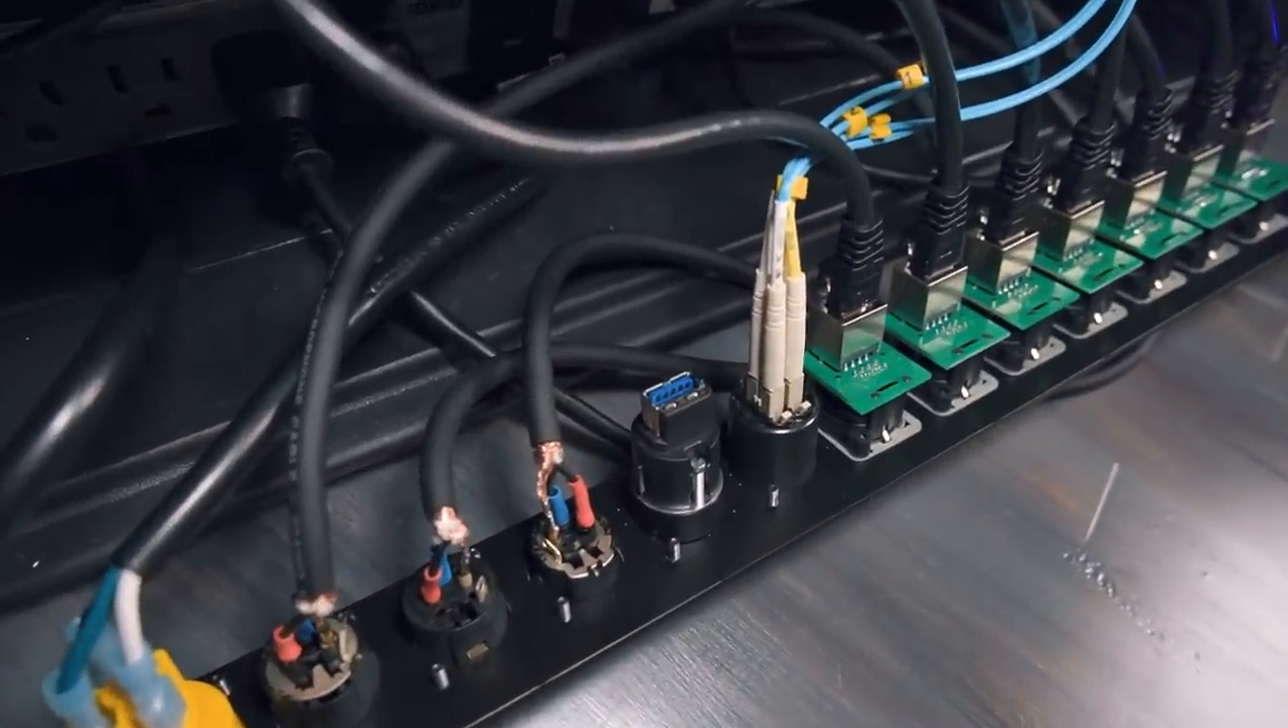Got everything except for the USB connected.